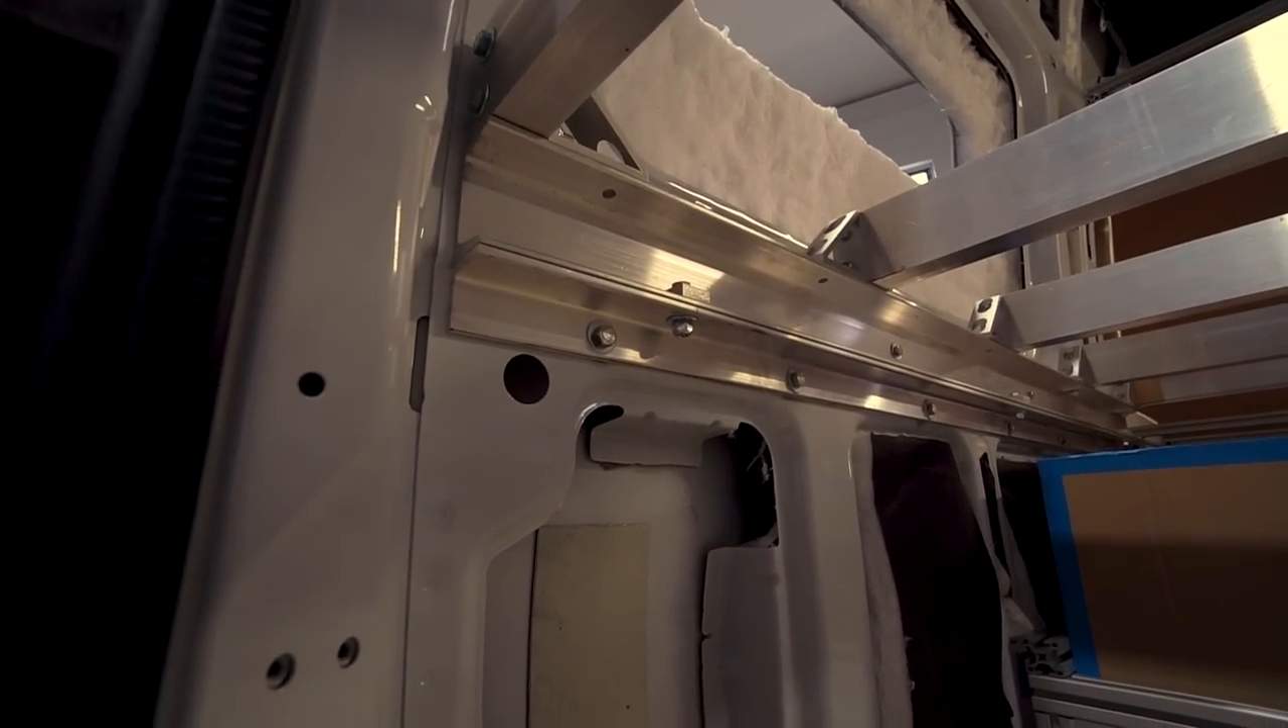You can see there's a piece of angle. That's inch and a half, quarter inch angle. That's mounted where the Mercedes Upfitters Guide tells you to mount.